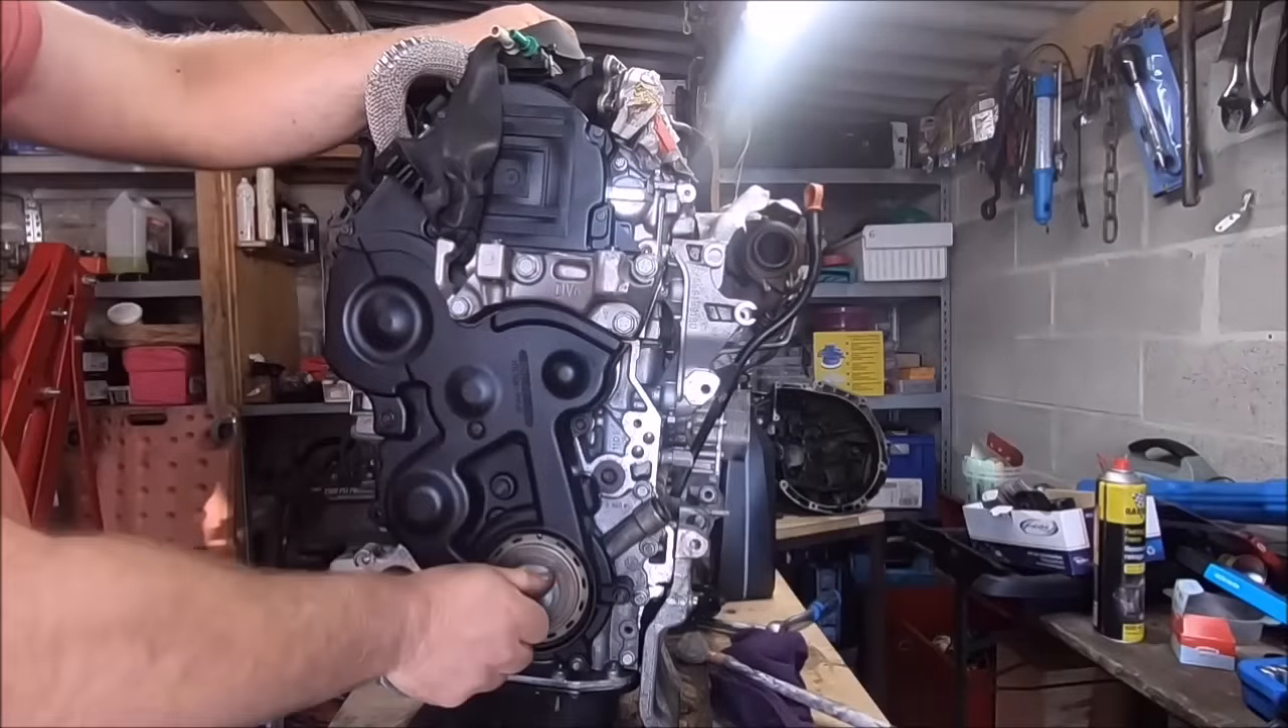Le remontage du cache distribution est fini.